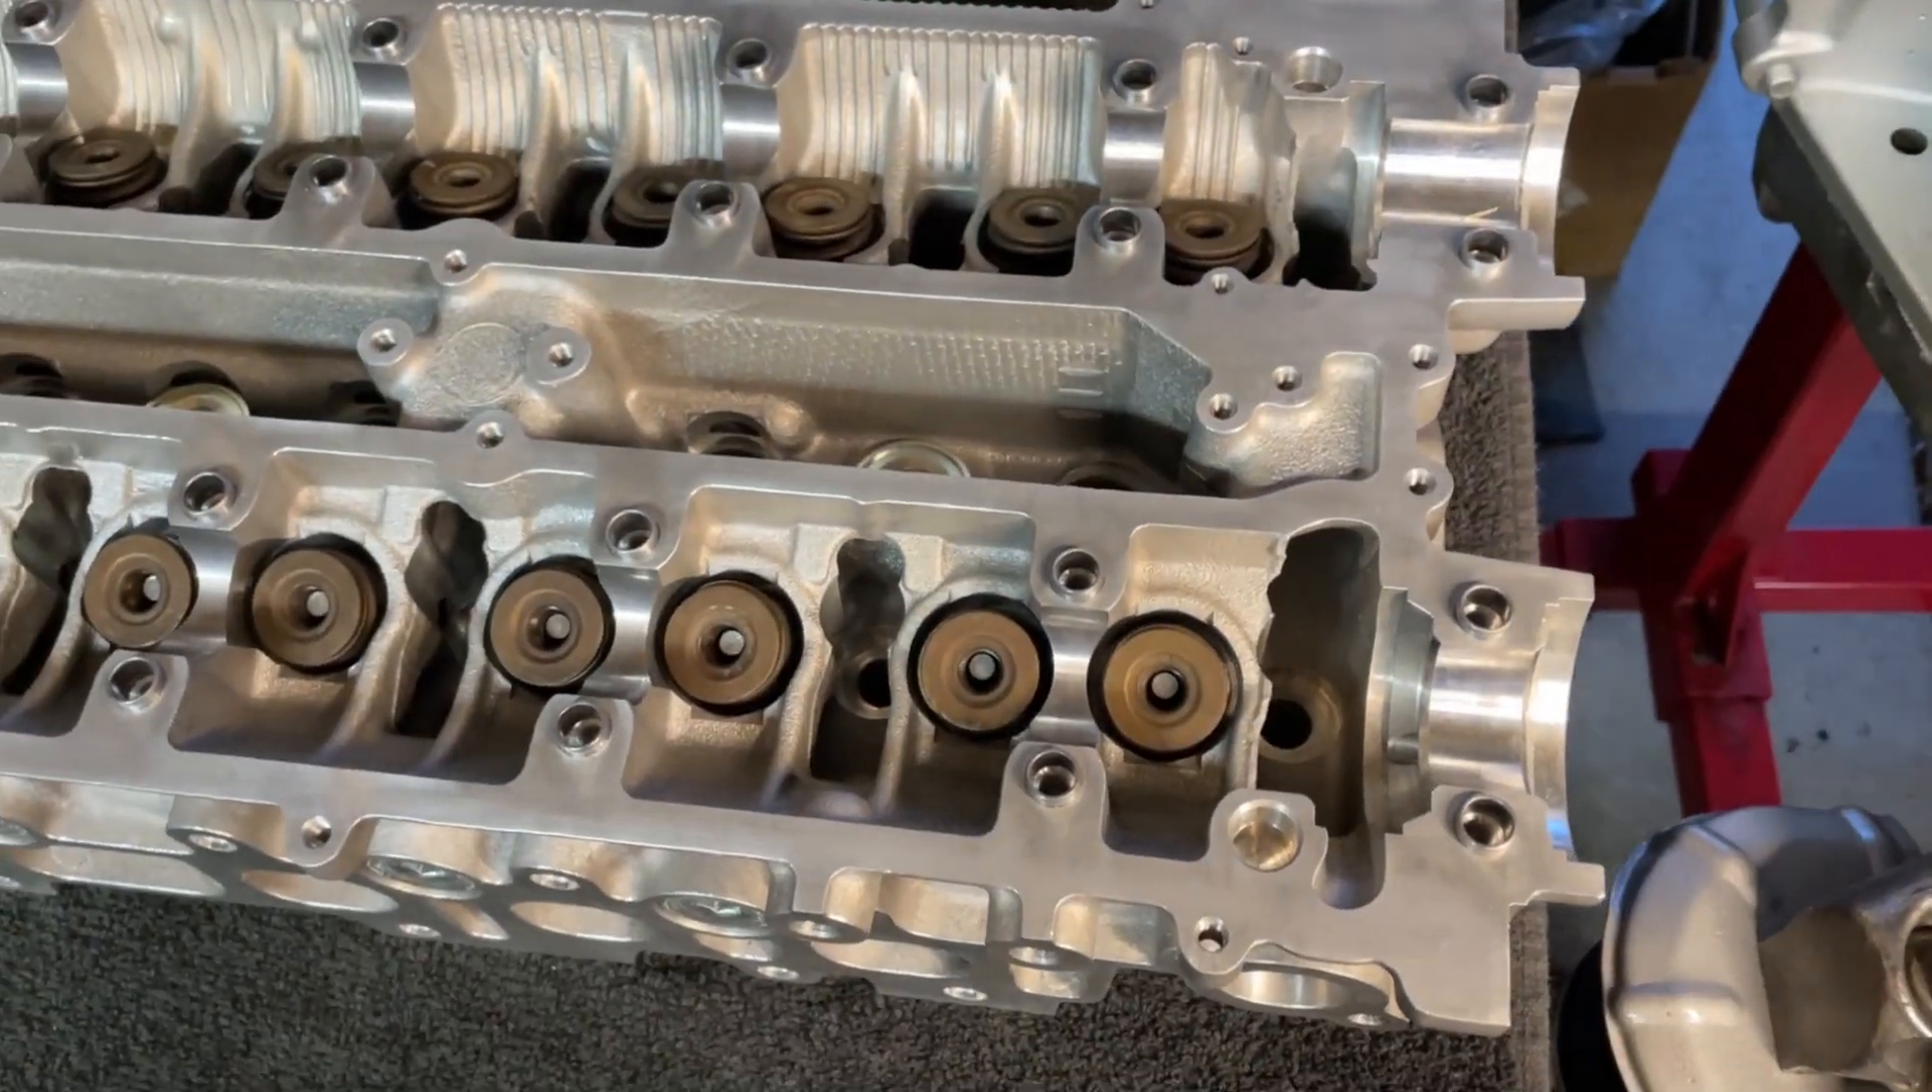So all the spring retainers are clean. Just went ahead and popped those in there.